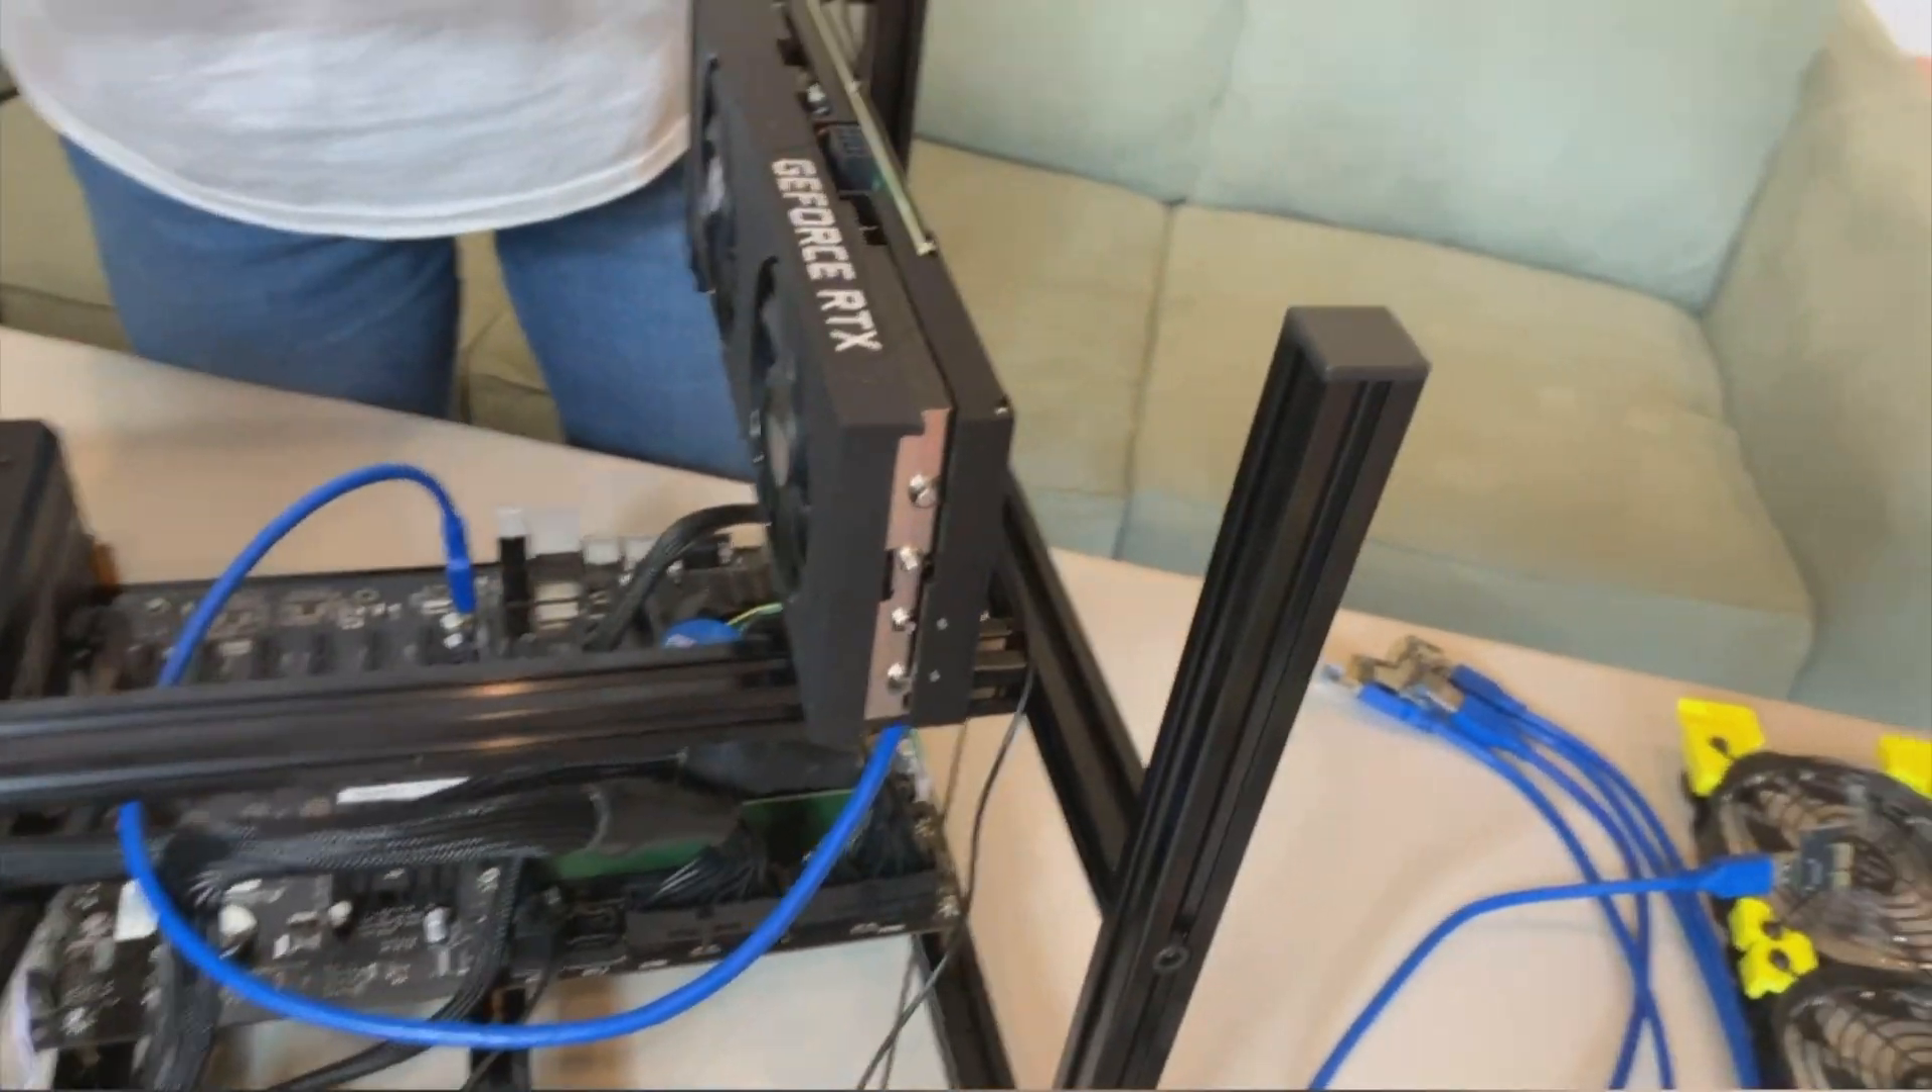I just installed my first gpu i have five more to go.